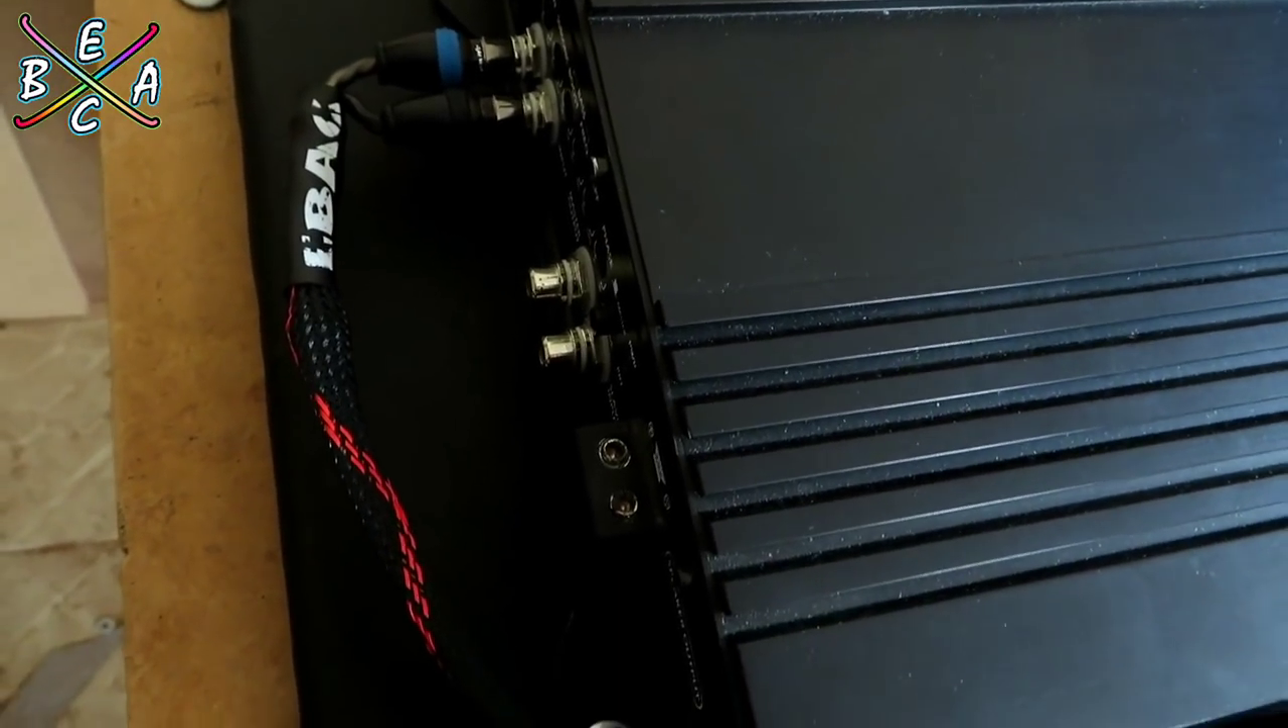Y así es como se ven ya los cables RCA cada uno en su respectivo lugar.